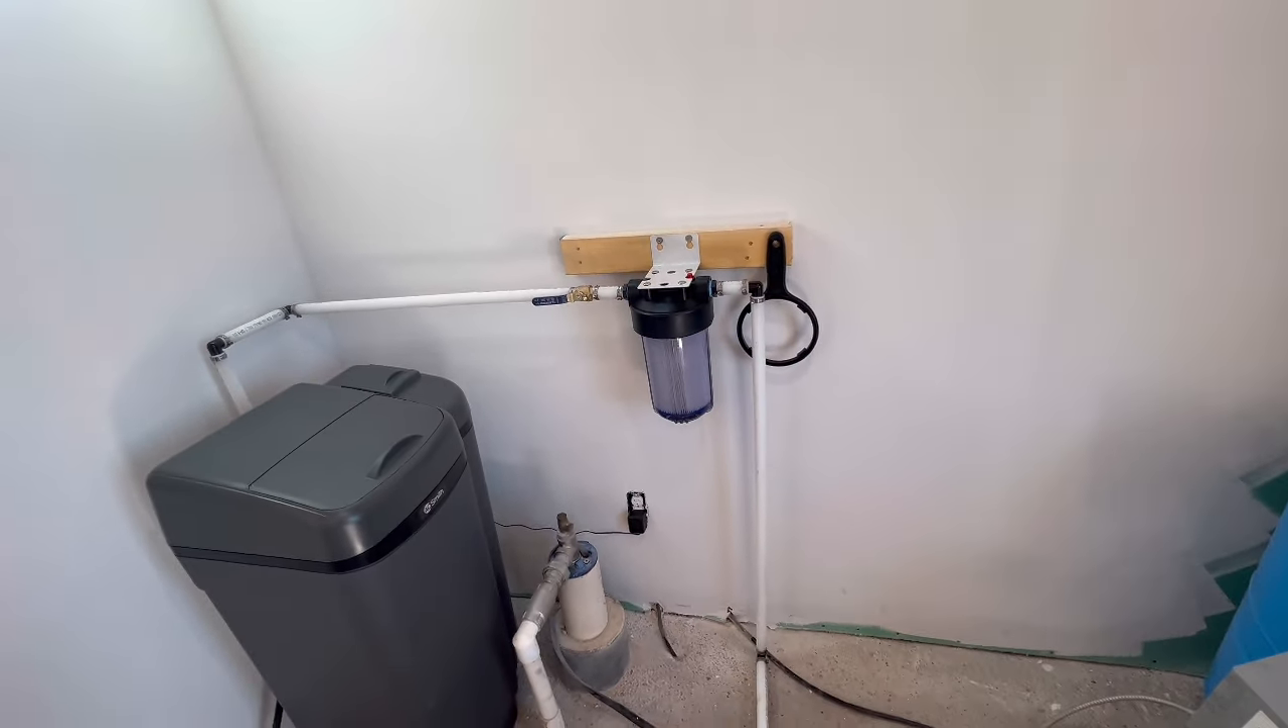So, we got our water softener installed and our sediment filter on this wall right here.